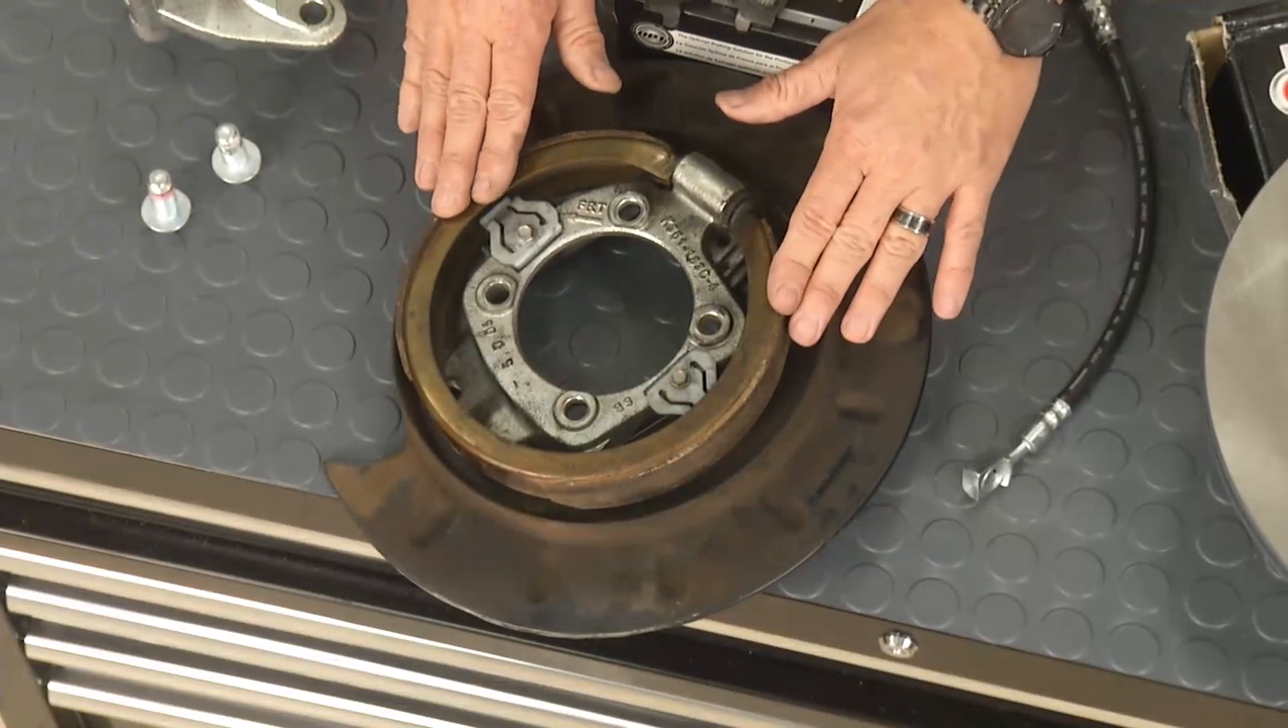Well, we've got our donor backing plate off.